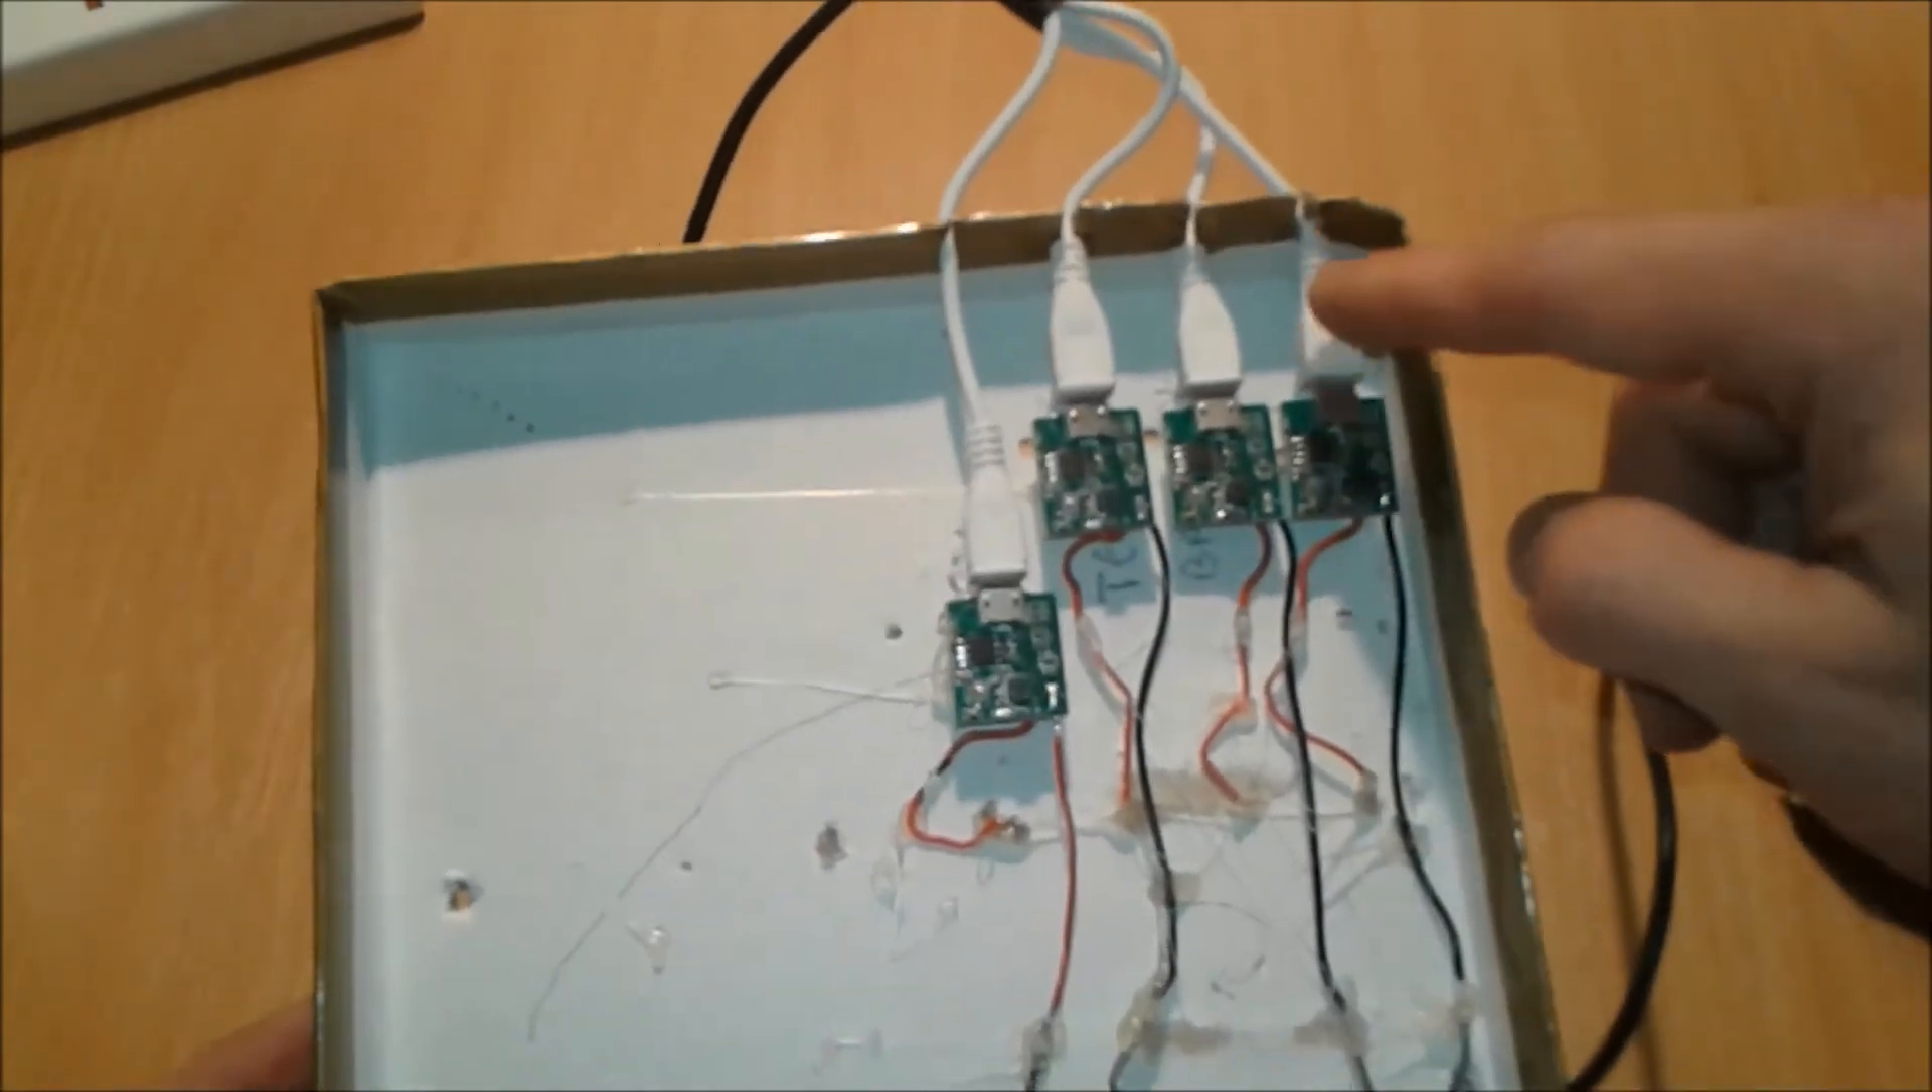We did manage to attach the wire. It's a little bit messy.